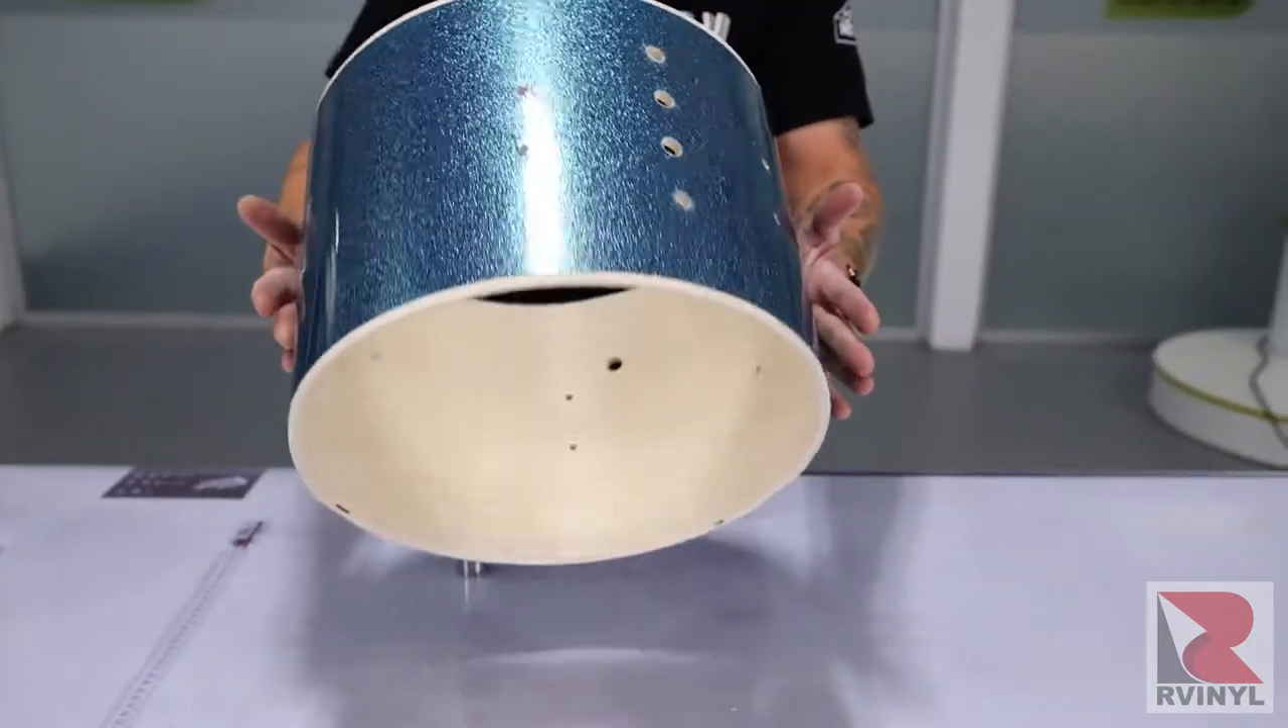And here's a shot of the final result and as you can see with all the hardware off this drum kit will now be very easy and straightforward to wrap.